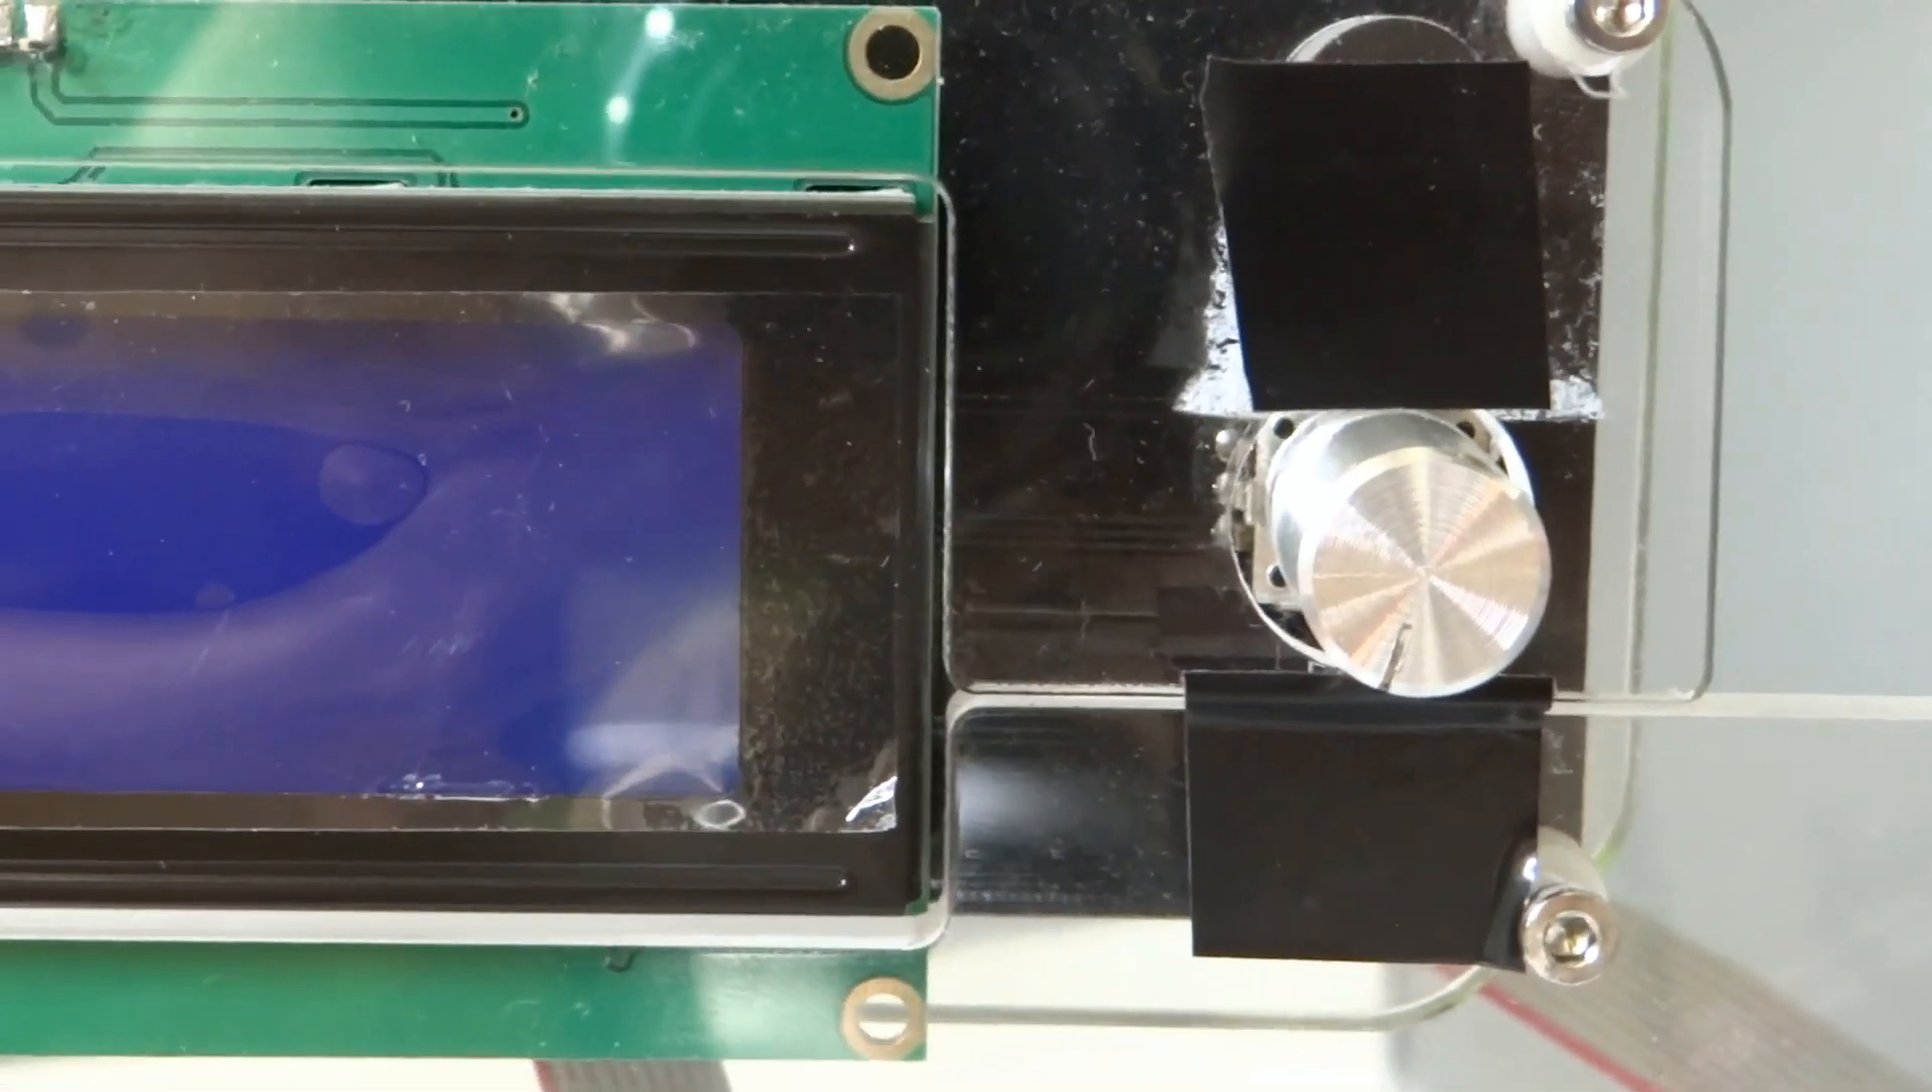I also added two pieces of black tape next to the LCD because there are two super bright LEDs that burns my eyes.